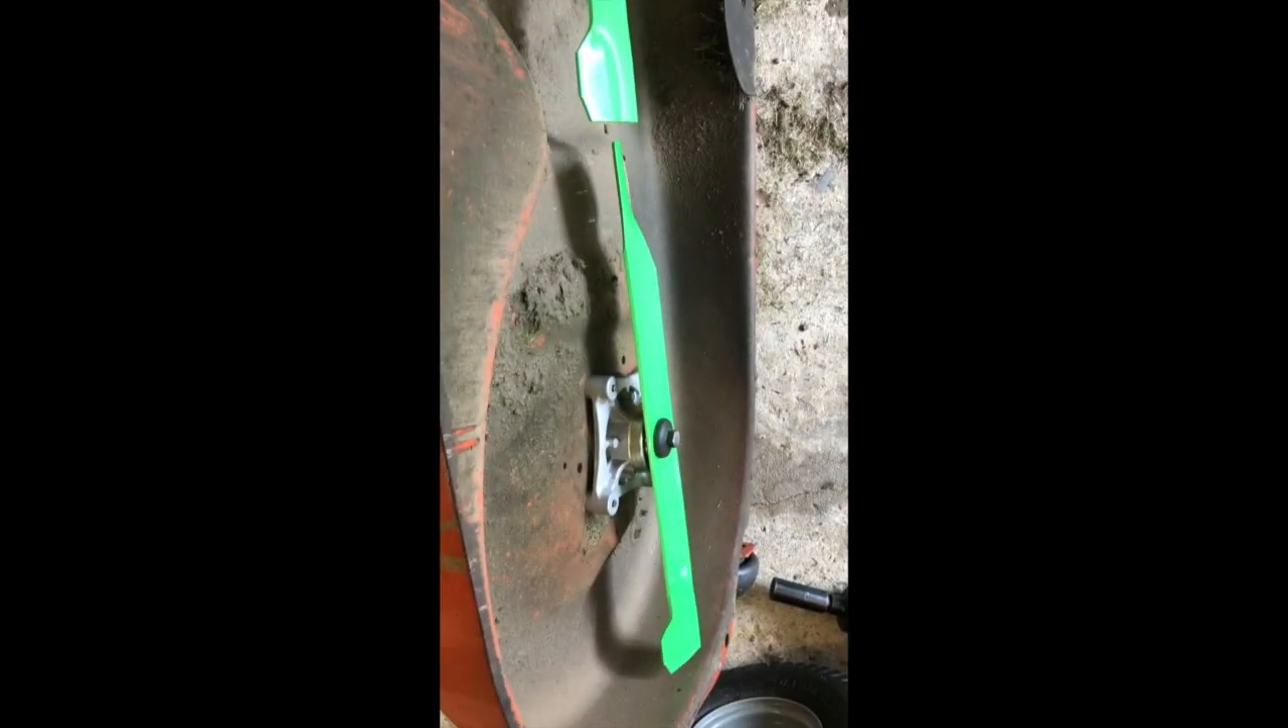Okay so now we have our new spindle on and we have our new blades installed.